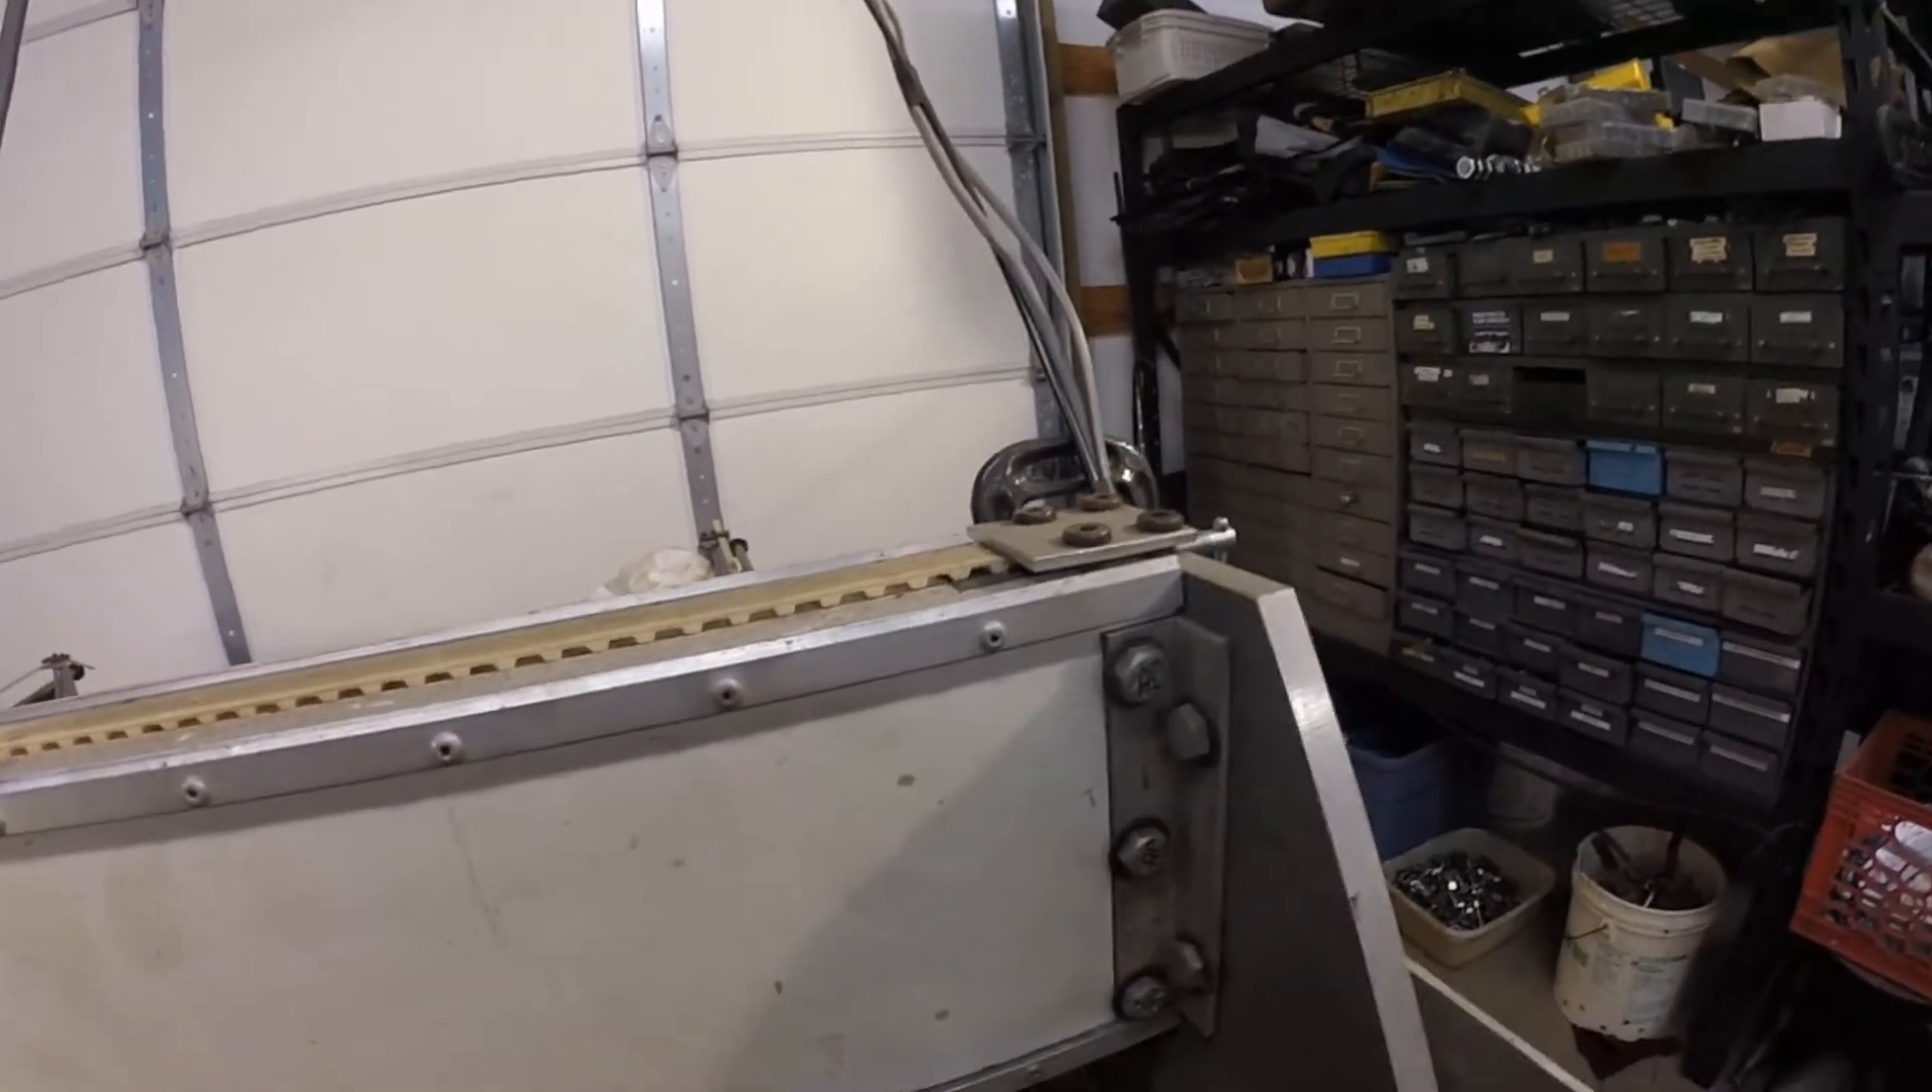This part of the gantry is bolted together. And that gives me a little bit of adjustment in it.